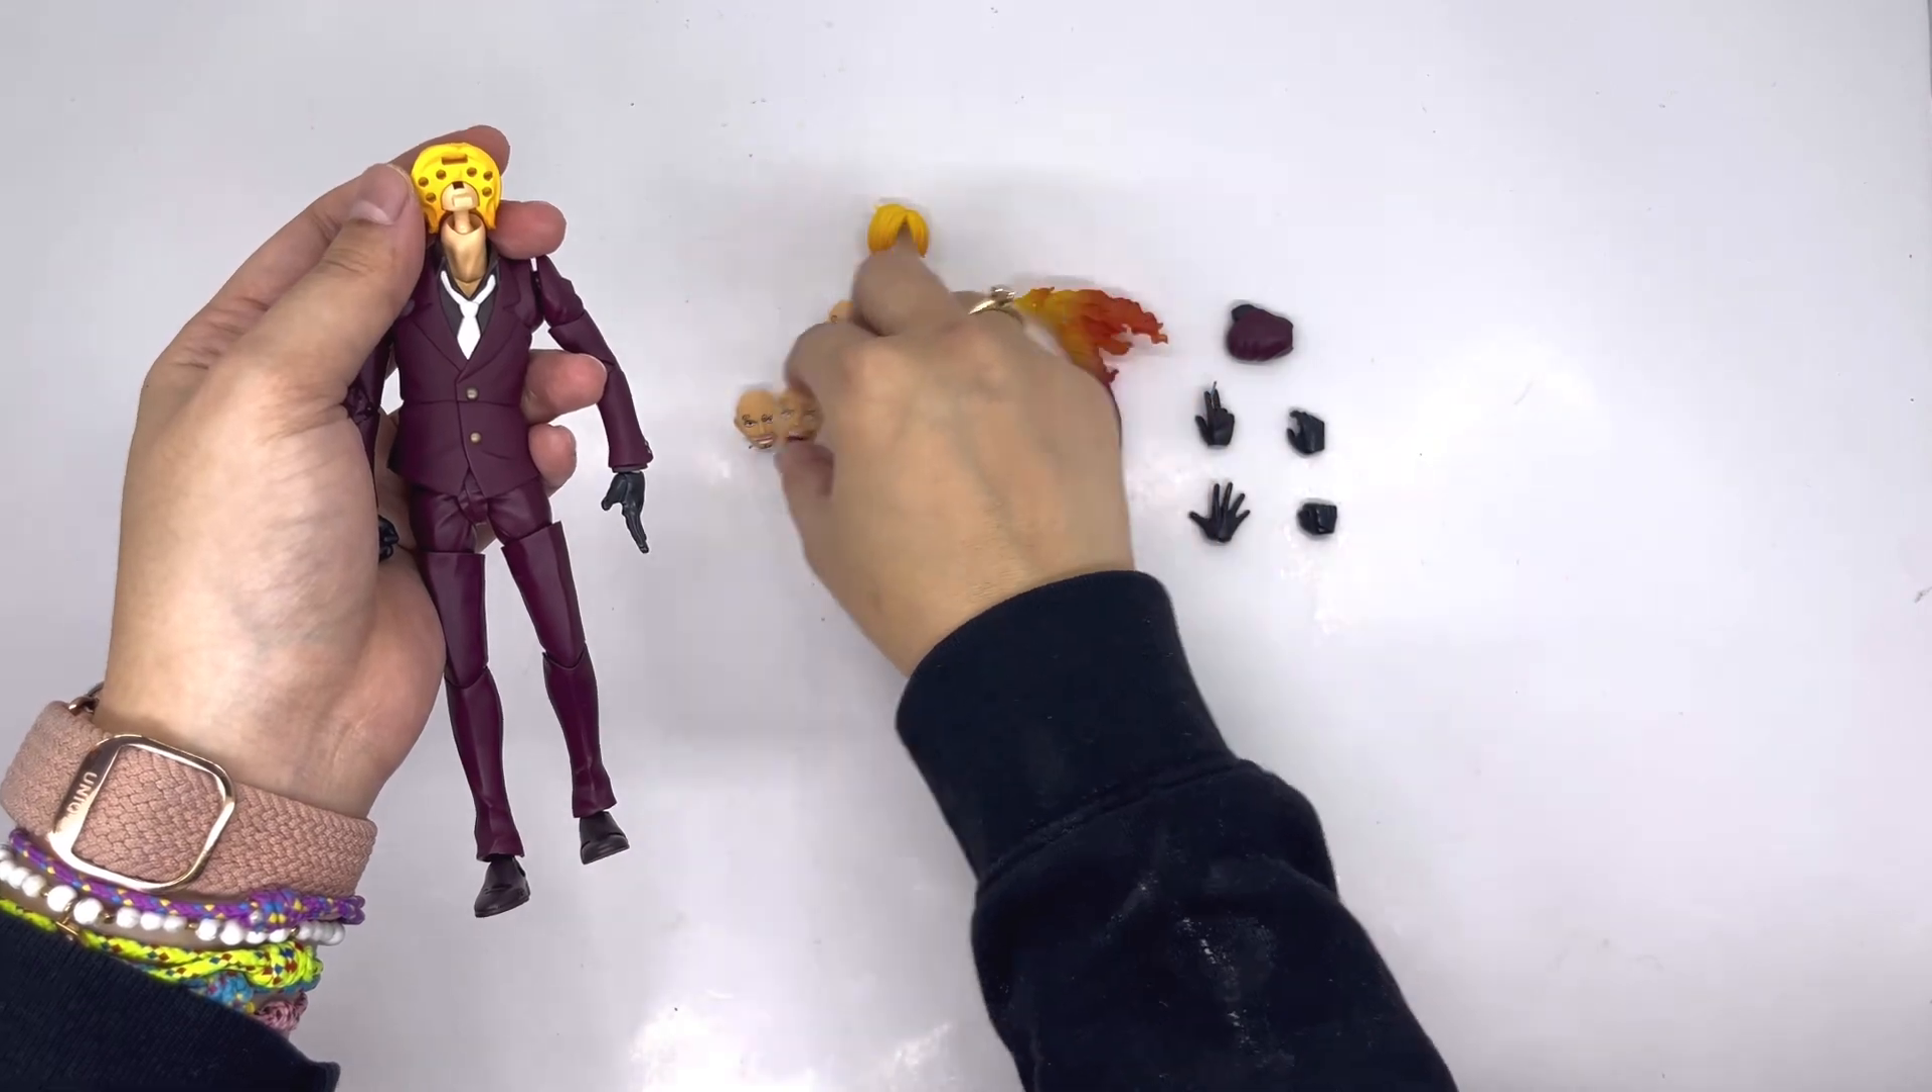Tapi aku belum Pasang Satu Ekspresi mukanya Sanji Dan satu Tangannya Sanji.